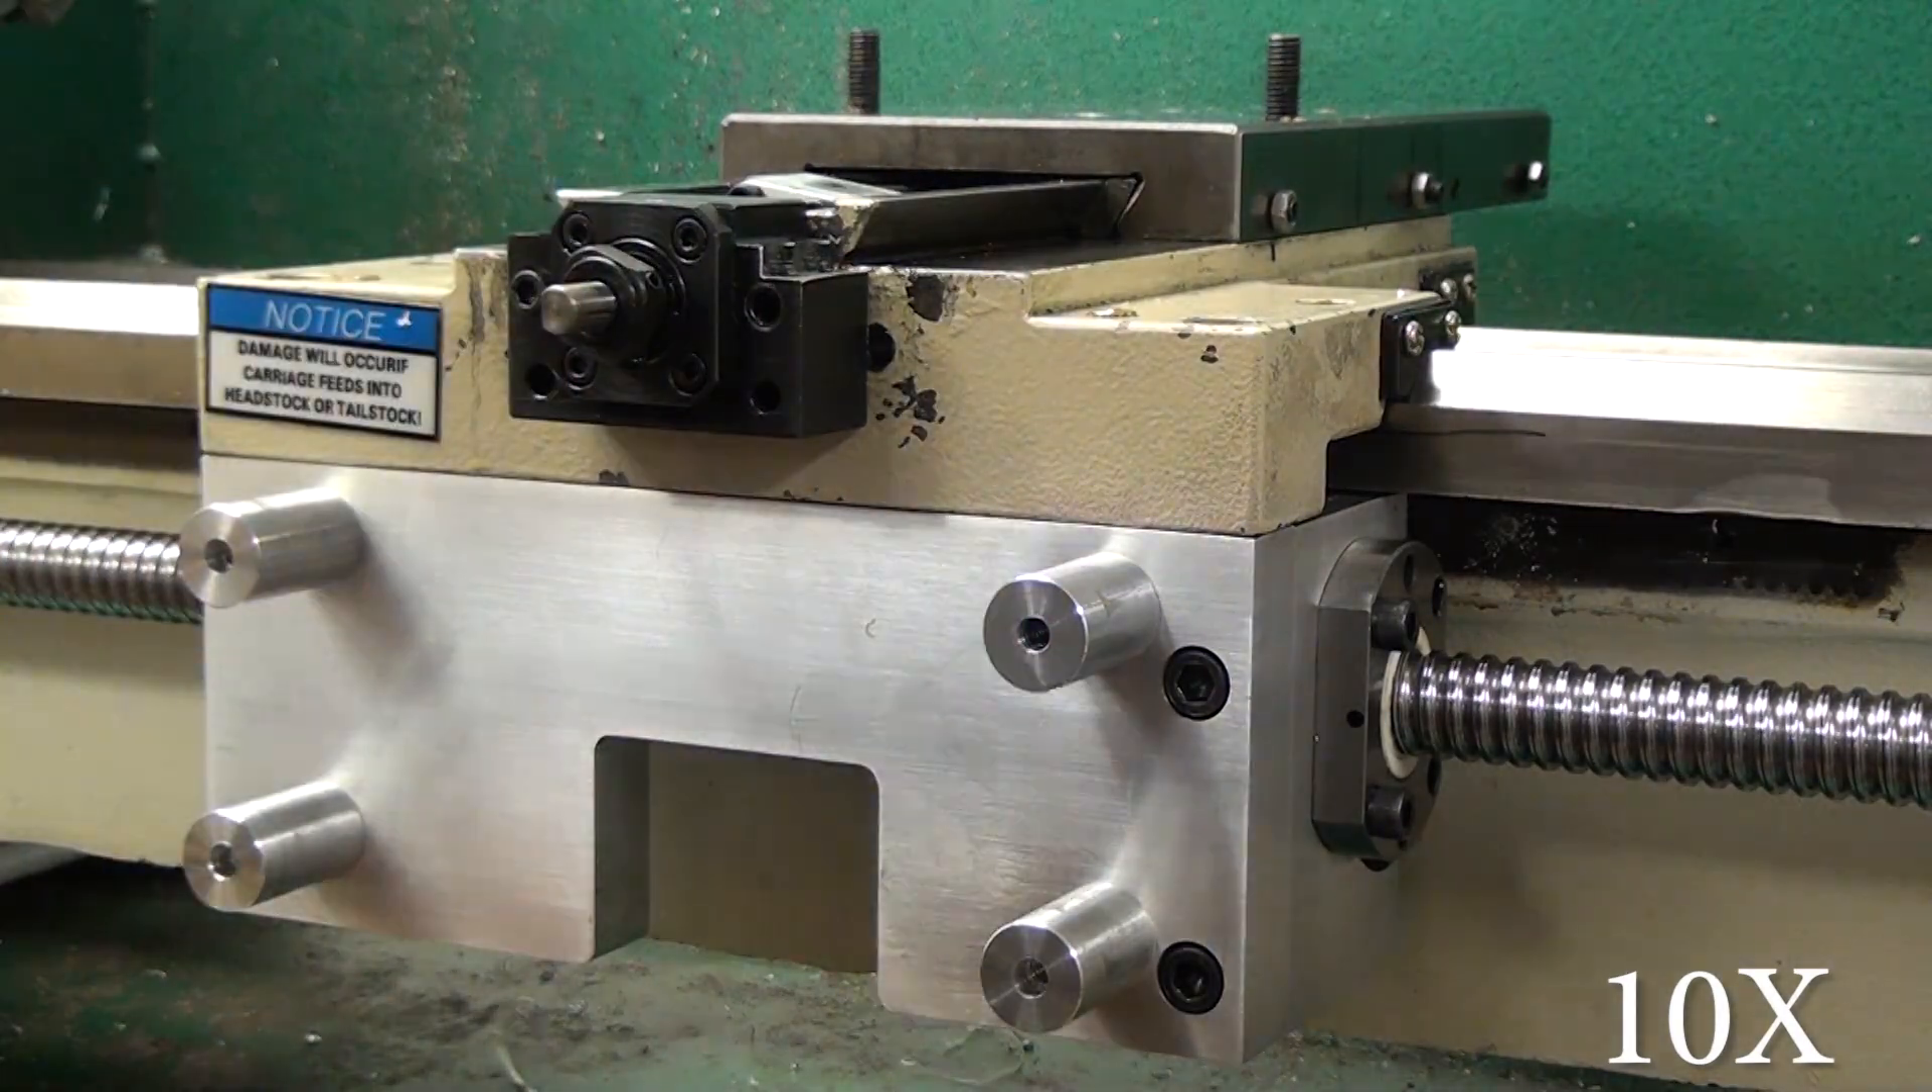Uh here is the lead screw You can see it mounted with the Uh ball nut mount.